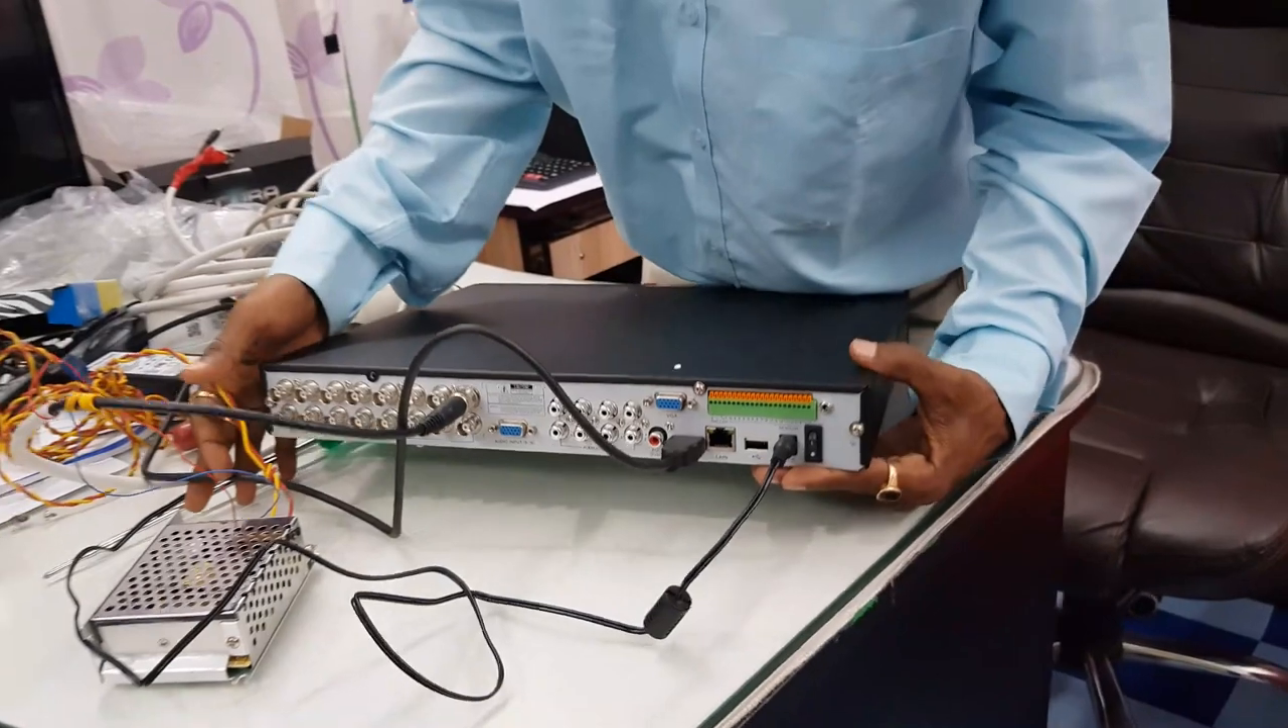अभी मैं audio कोई कुछ कनेक्ट नहीं किया।